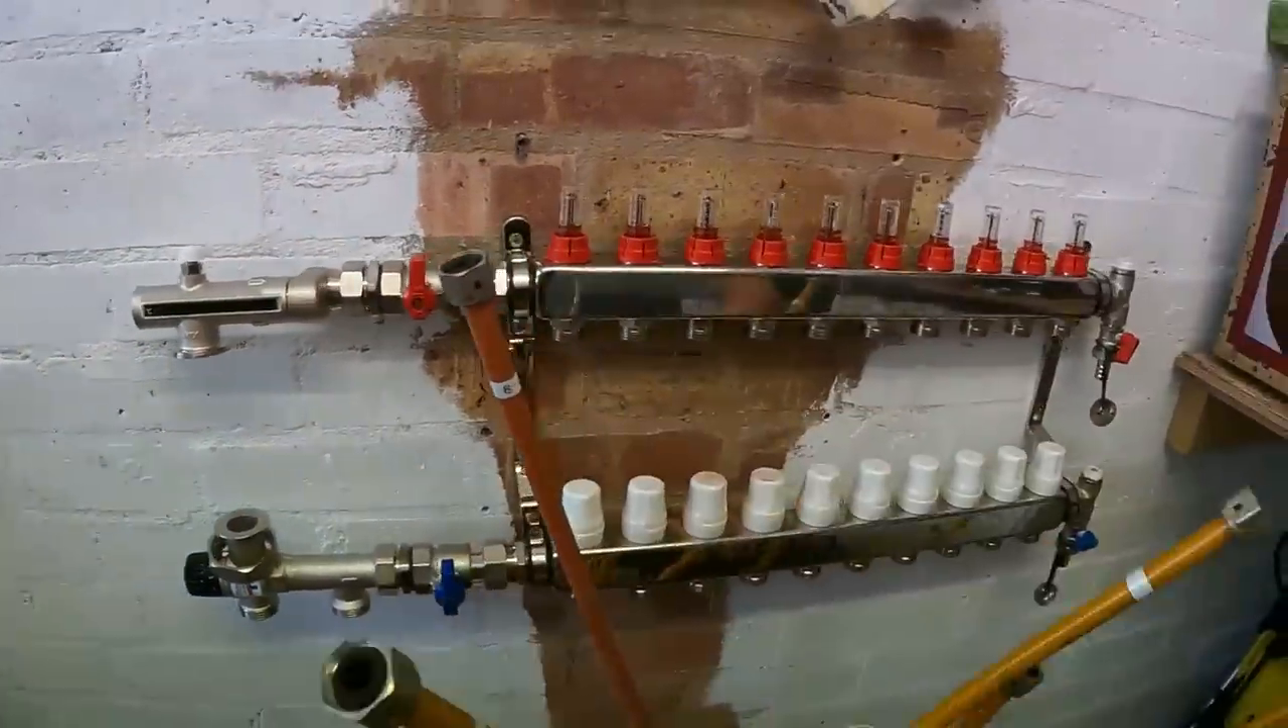I've got the manifold strapped onto the wall now so i can begin tightening all the valves in and getting the pump on and into position and then we can begin getting the pipe working.